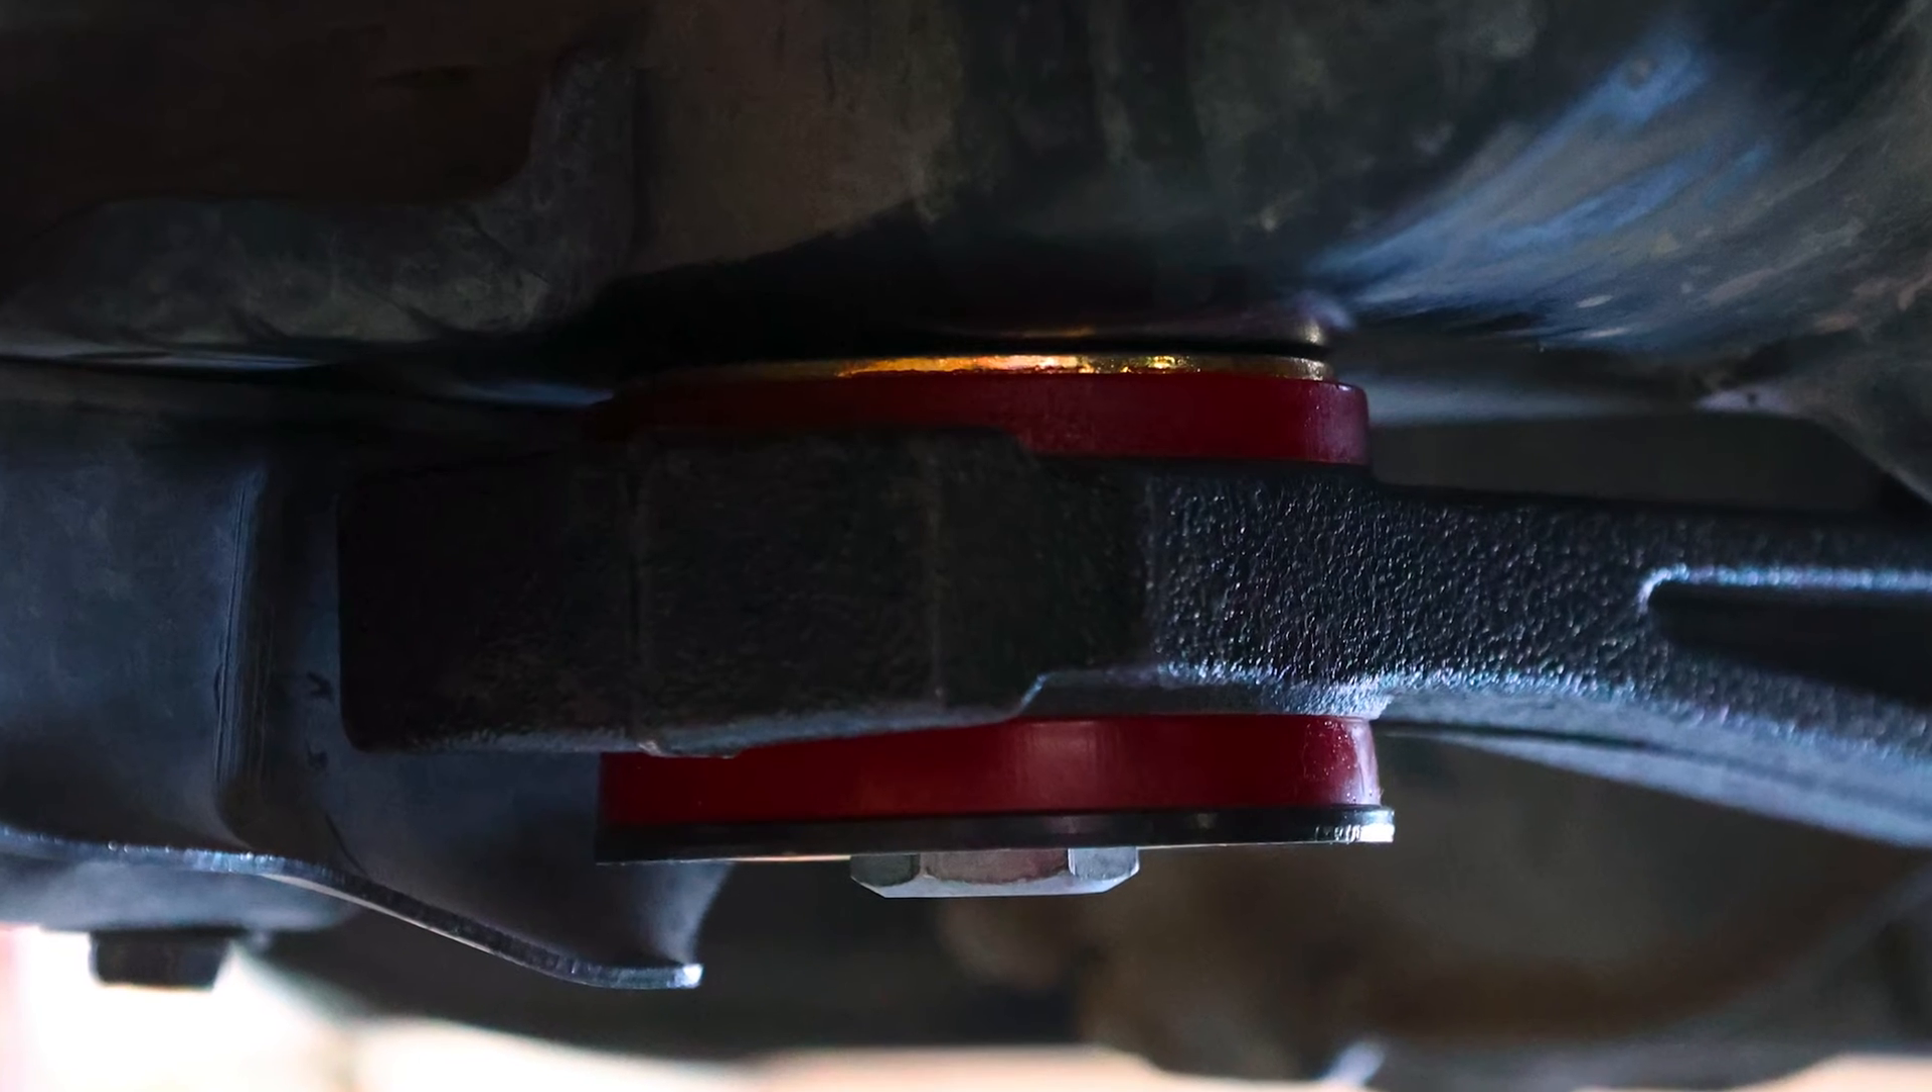This is what your rear differential carrier bushings should look like after being properly installed.